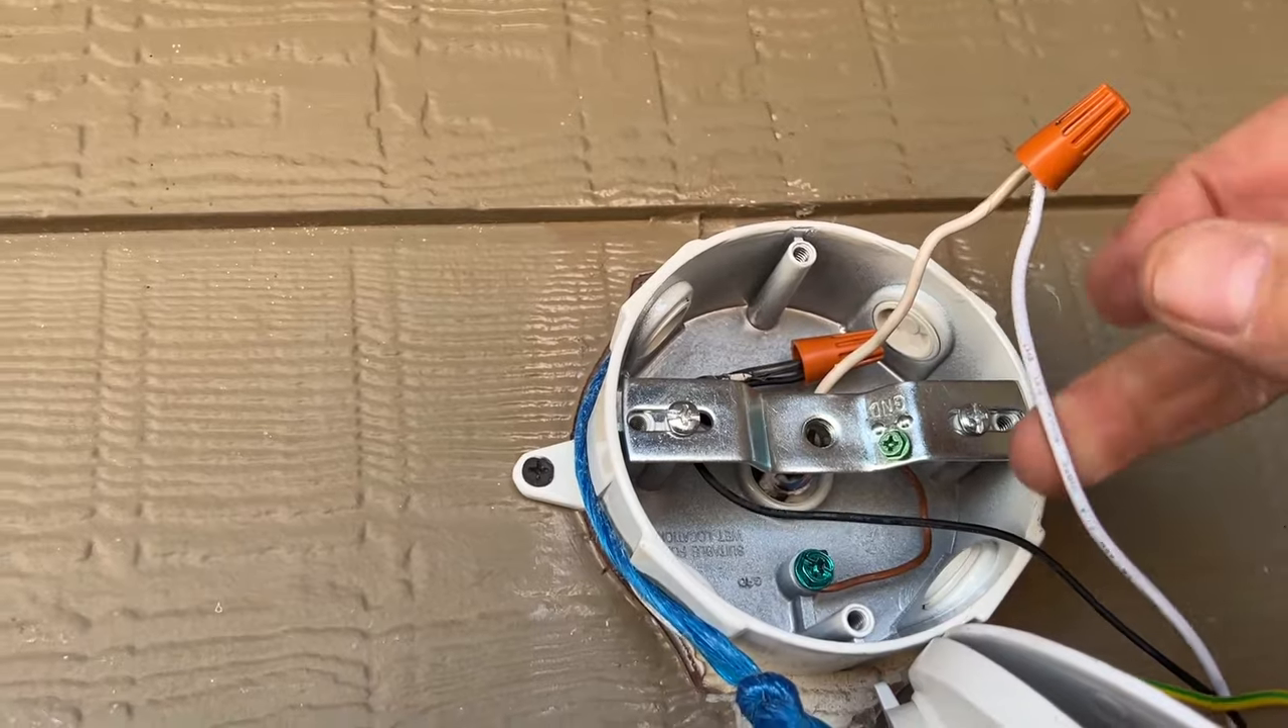So you notice my black wire I put under this so I could connect it. So all my wires would be behind this. However, my white wire forgot to run it behind it.